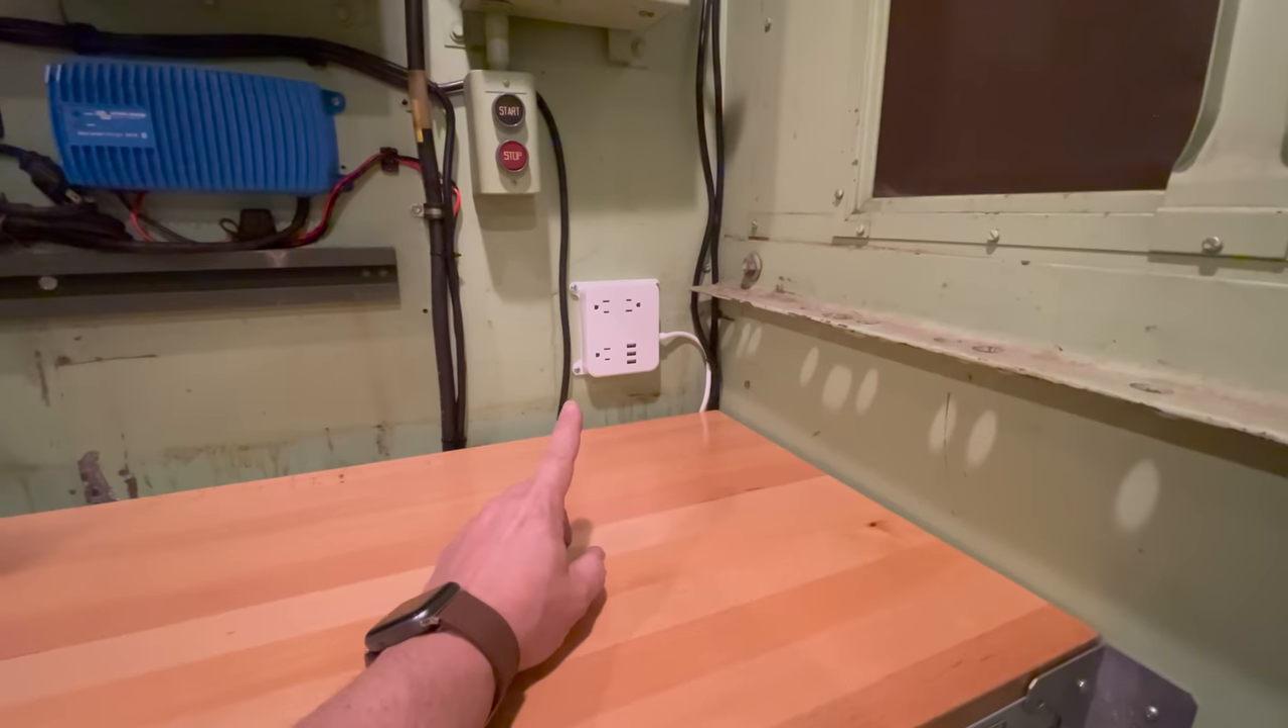Okay now I've got this outlet with these USBs mounted here.